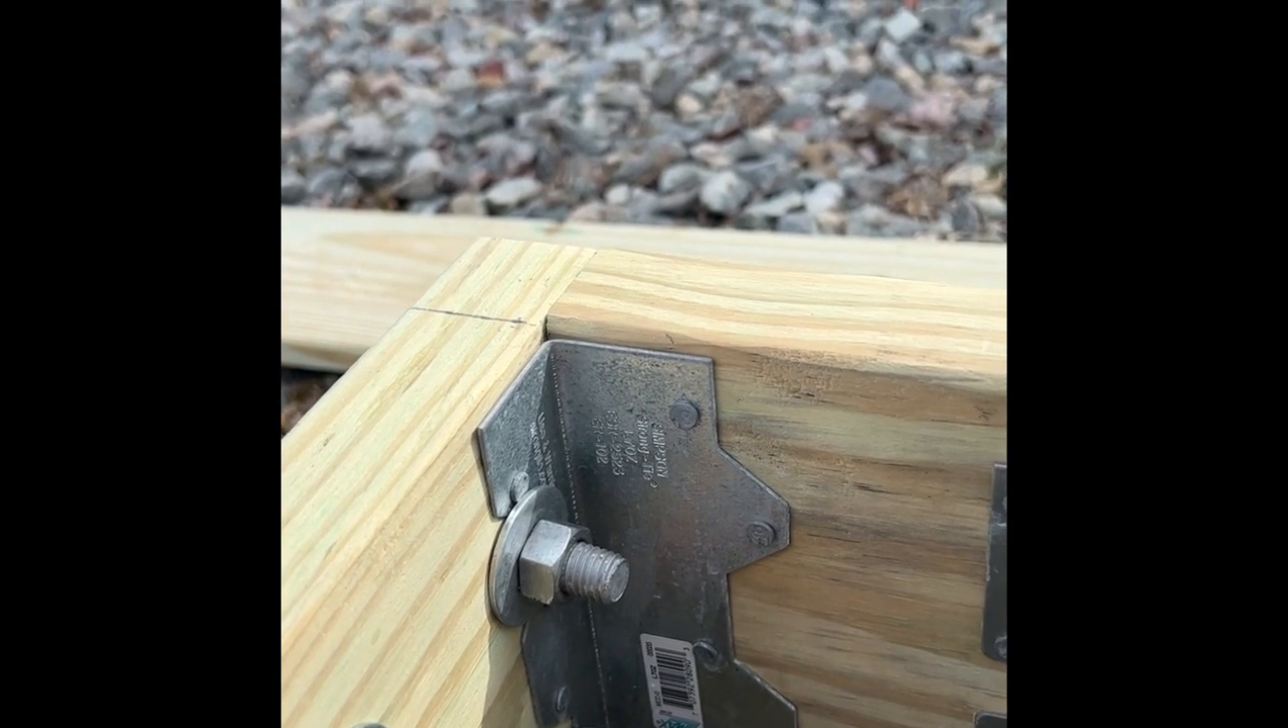As you can see this bolt came right through the middle here and here in that little opening.